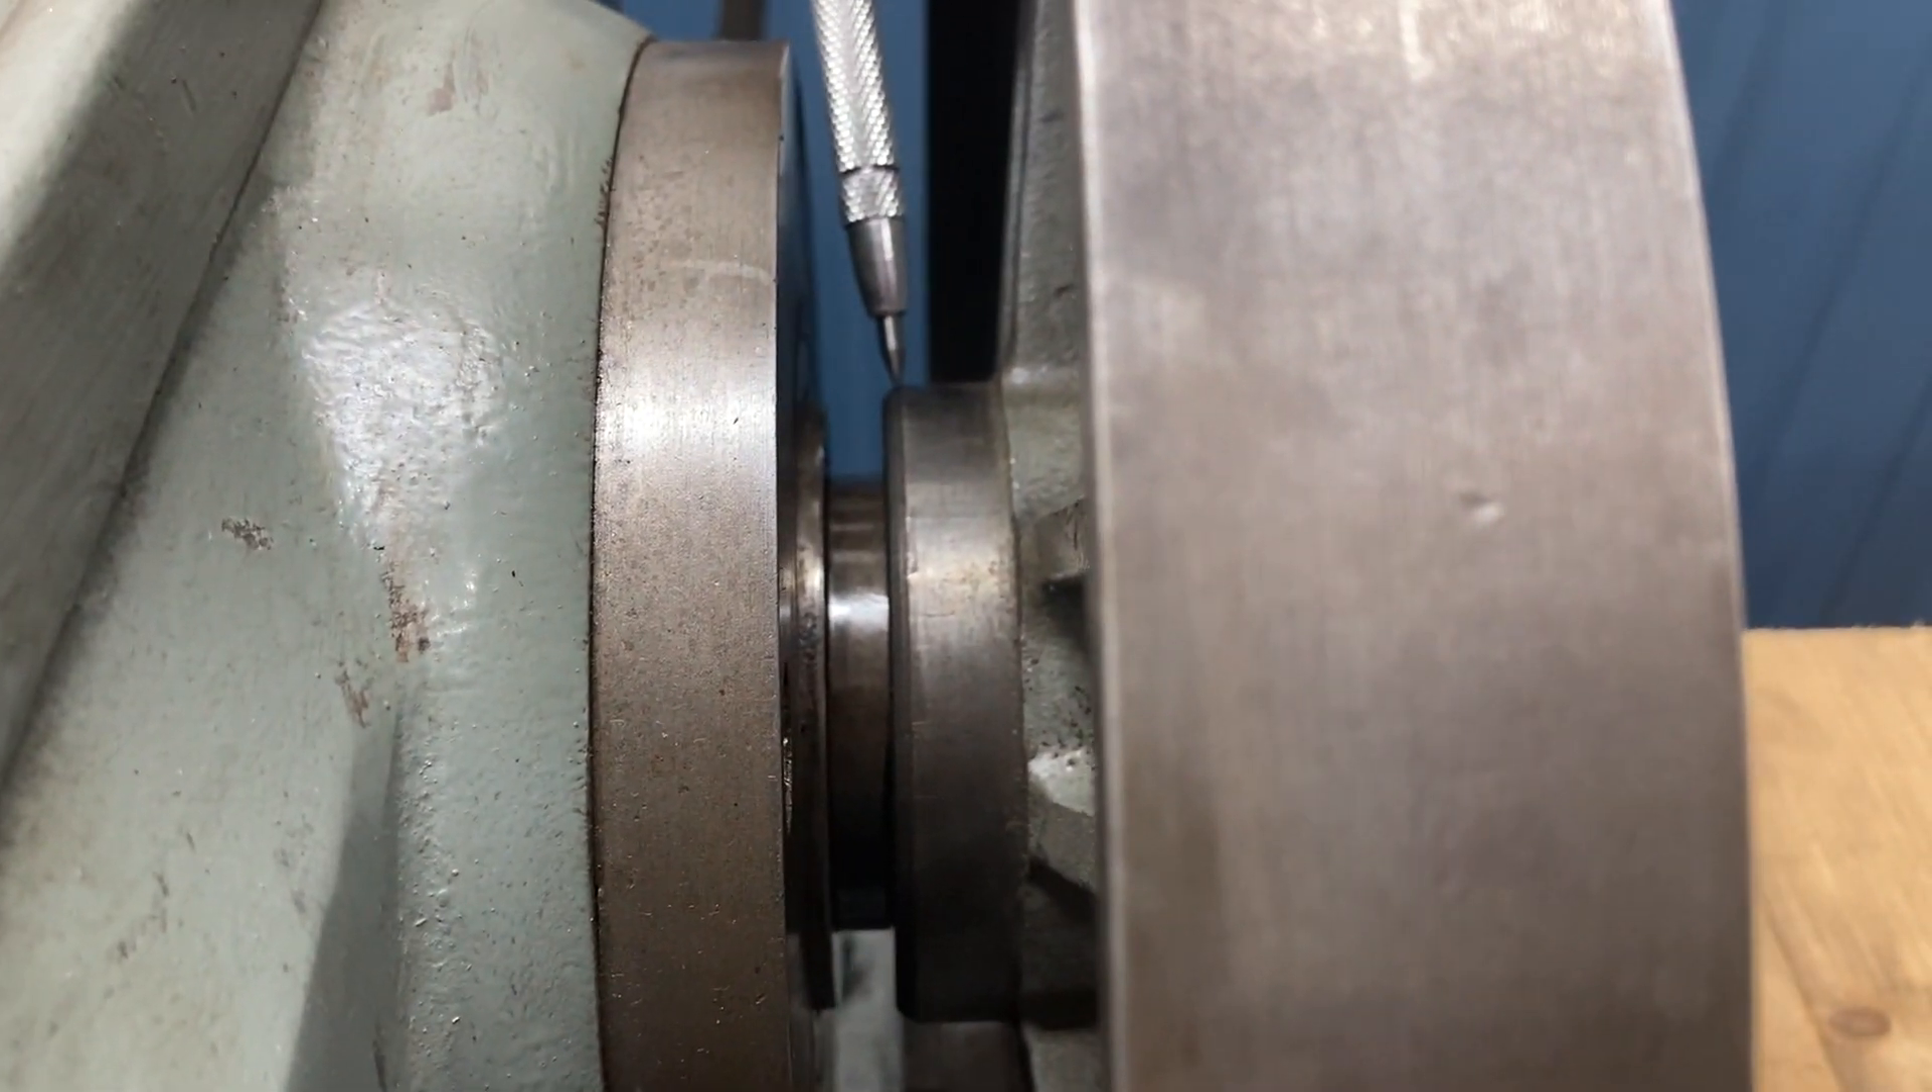What we have now is this shoulder should be right up flush against the spindle in there right up against it but it doesn't.